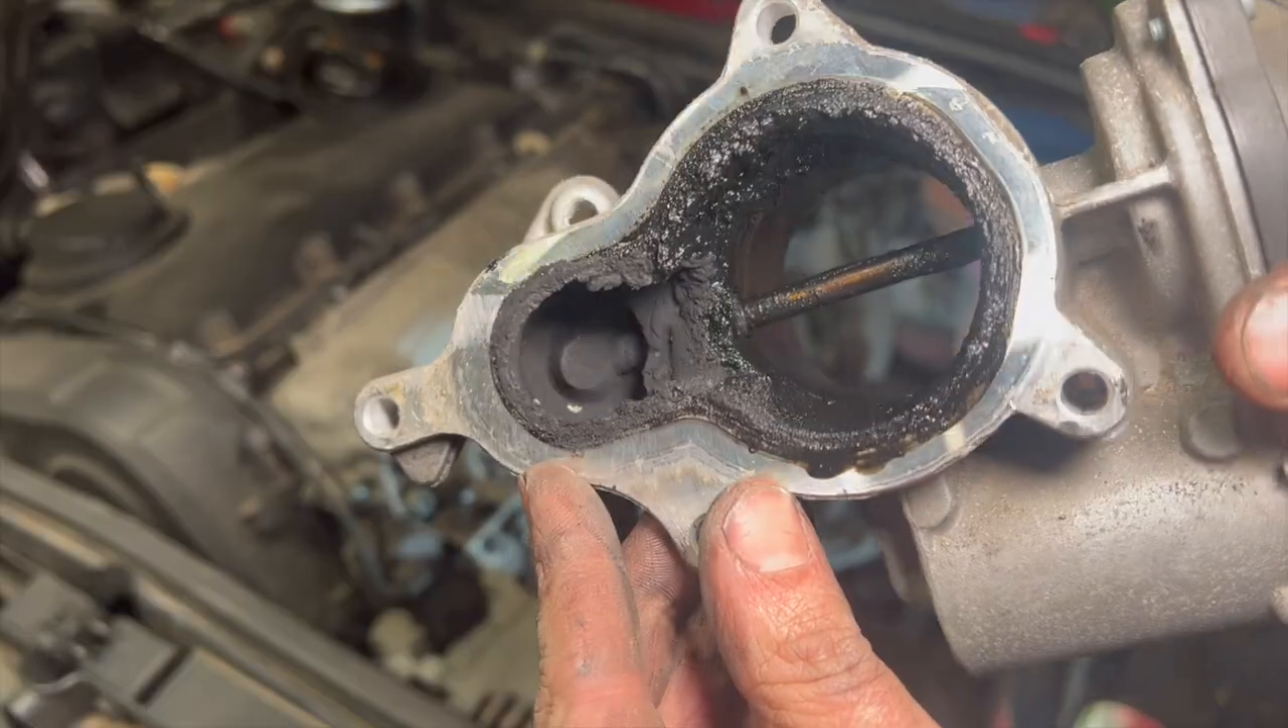As you can see, that's the EGR valve out now.